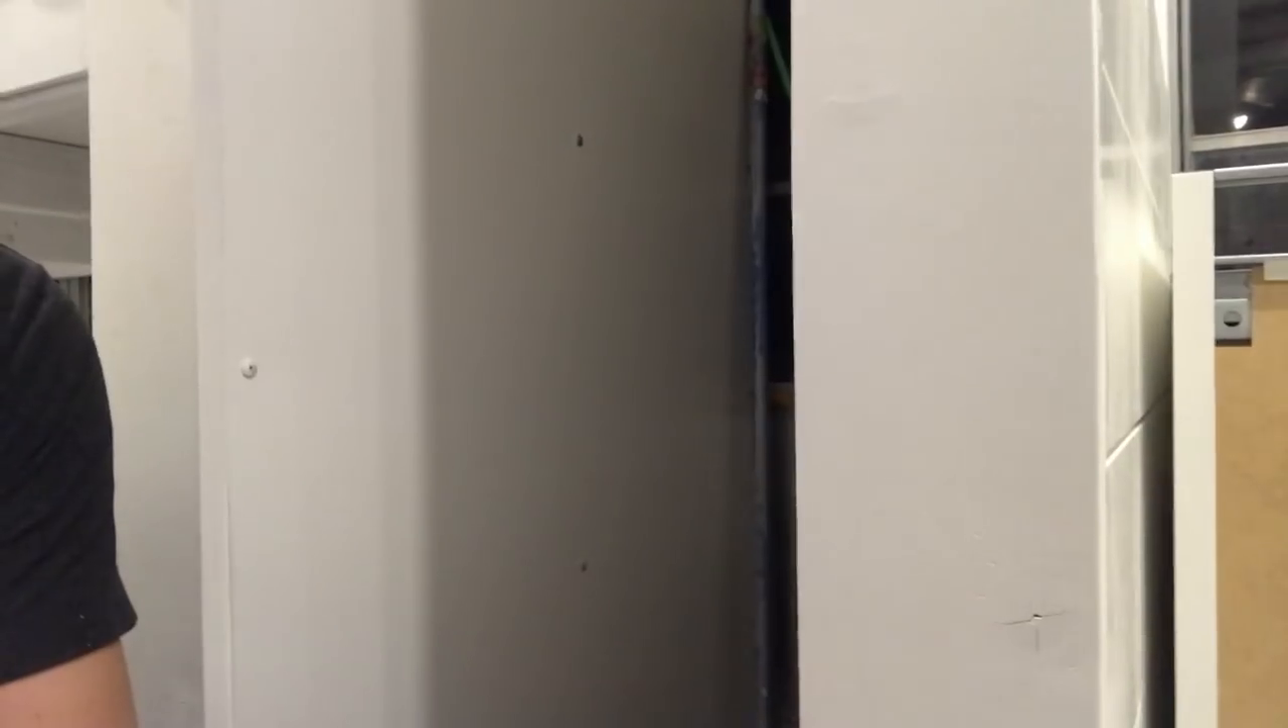Look at that gap. Look how big it is there. I don't know if you can tell or not. But it gets a little bit smaller as you go to the floor.